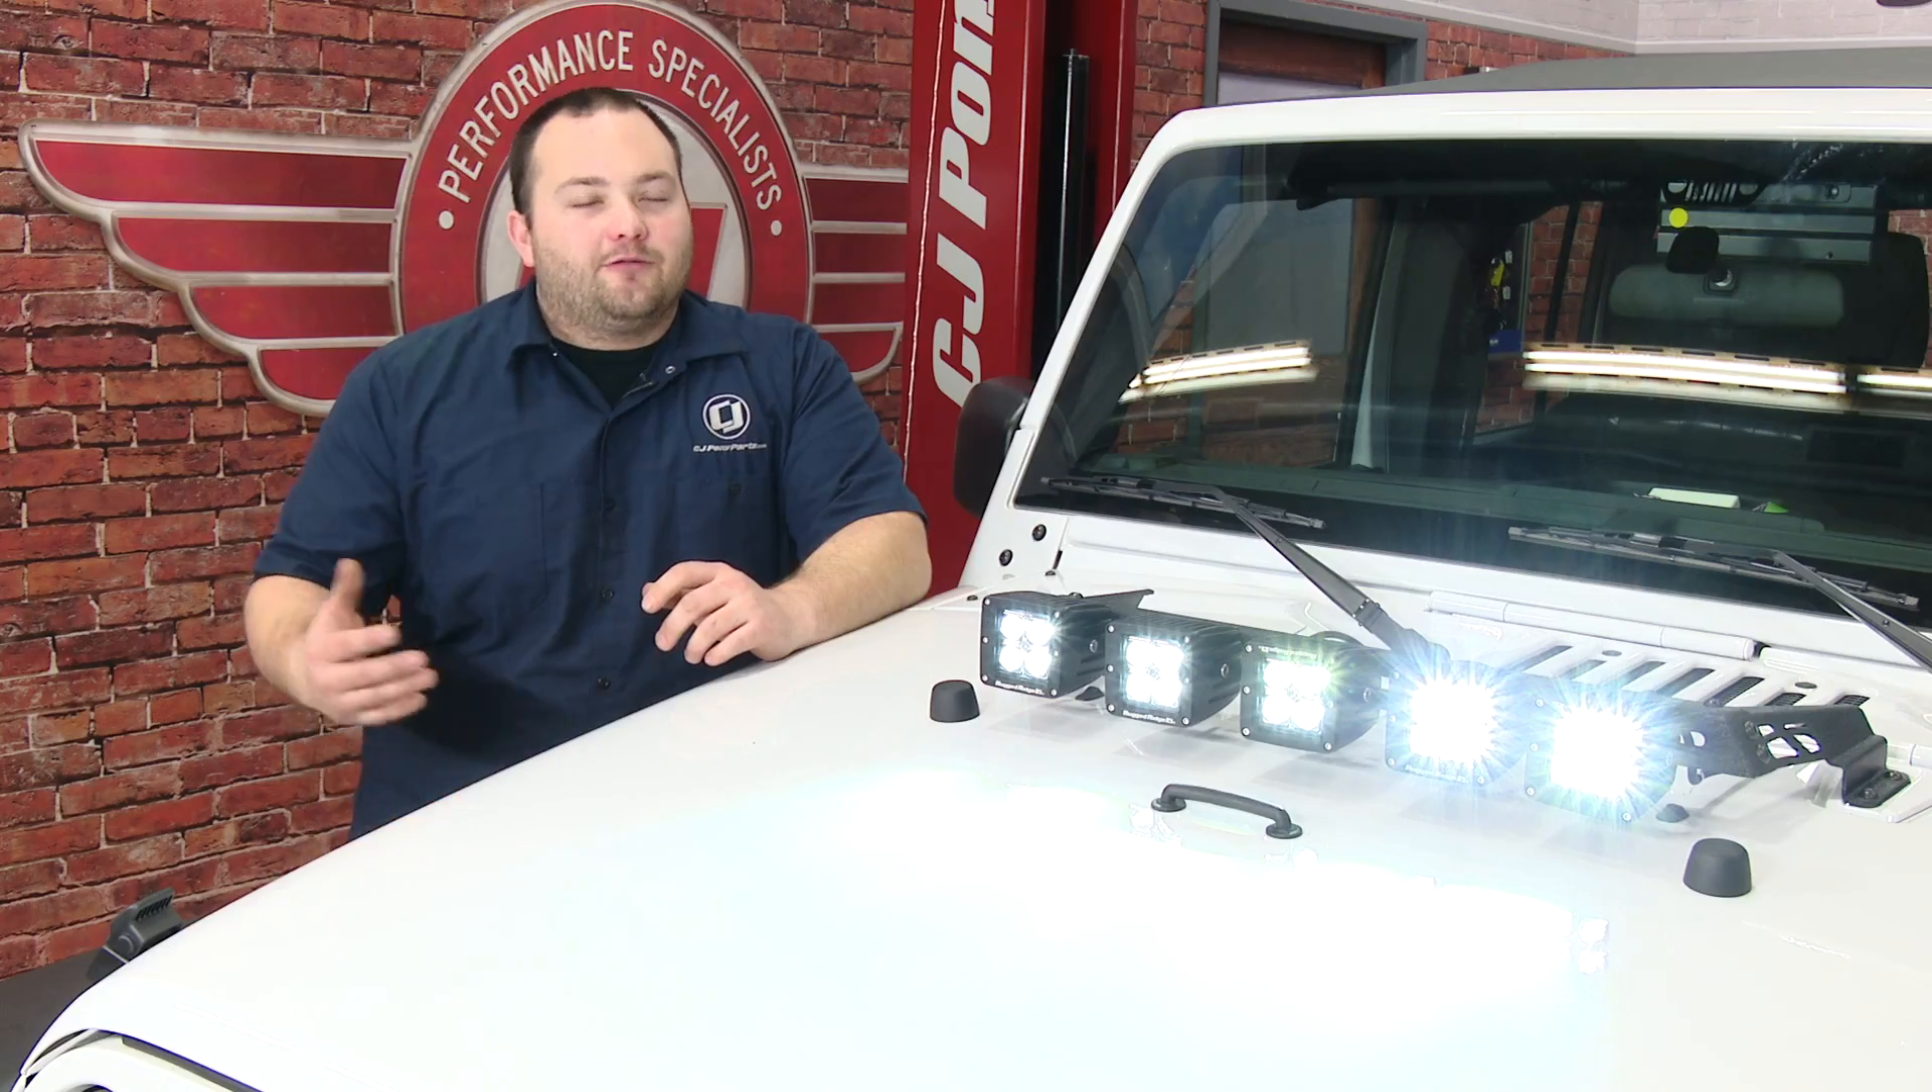Our Rugged Ridge Hood Light Kit is installed.